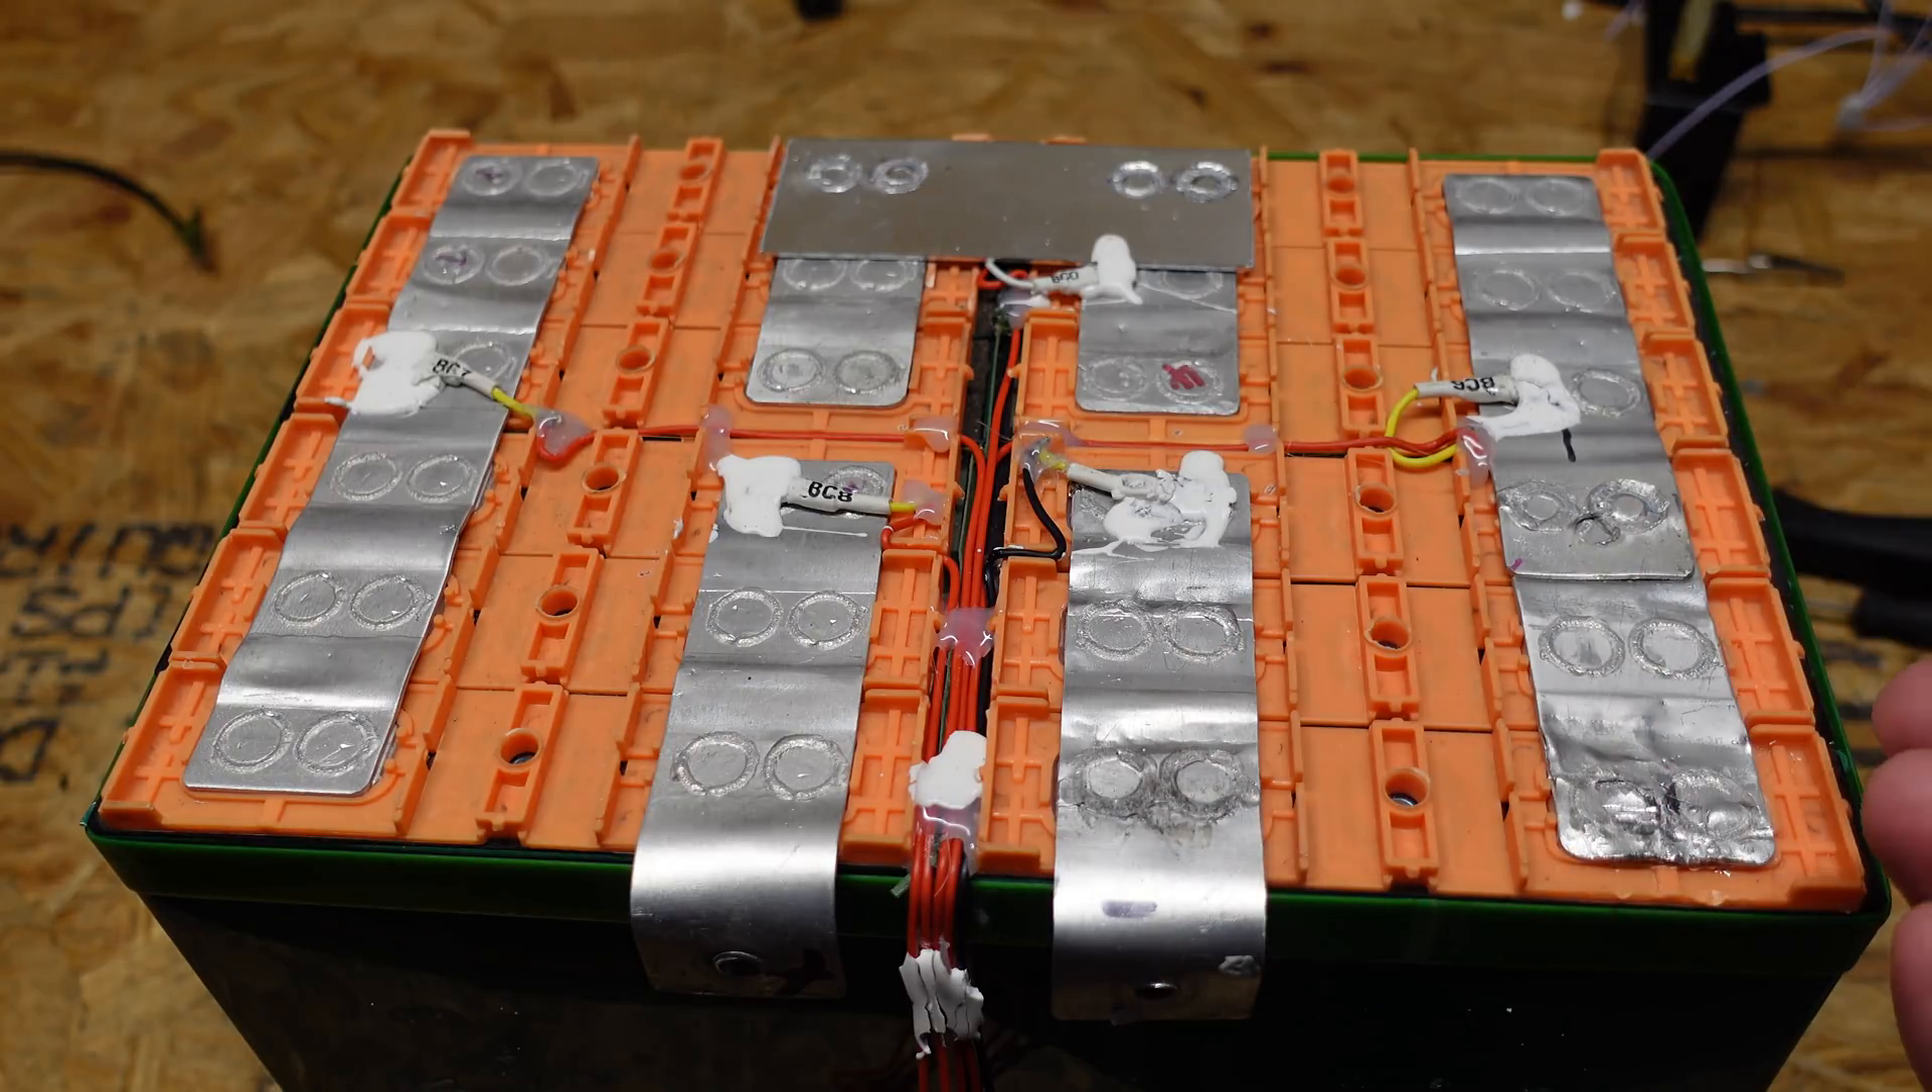This aluminum is laser welded on here.